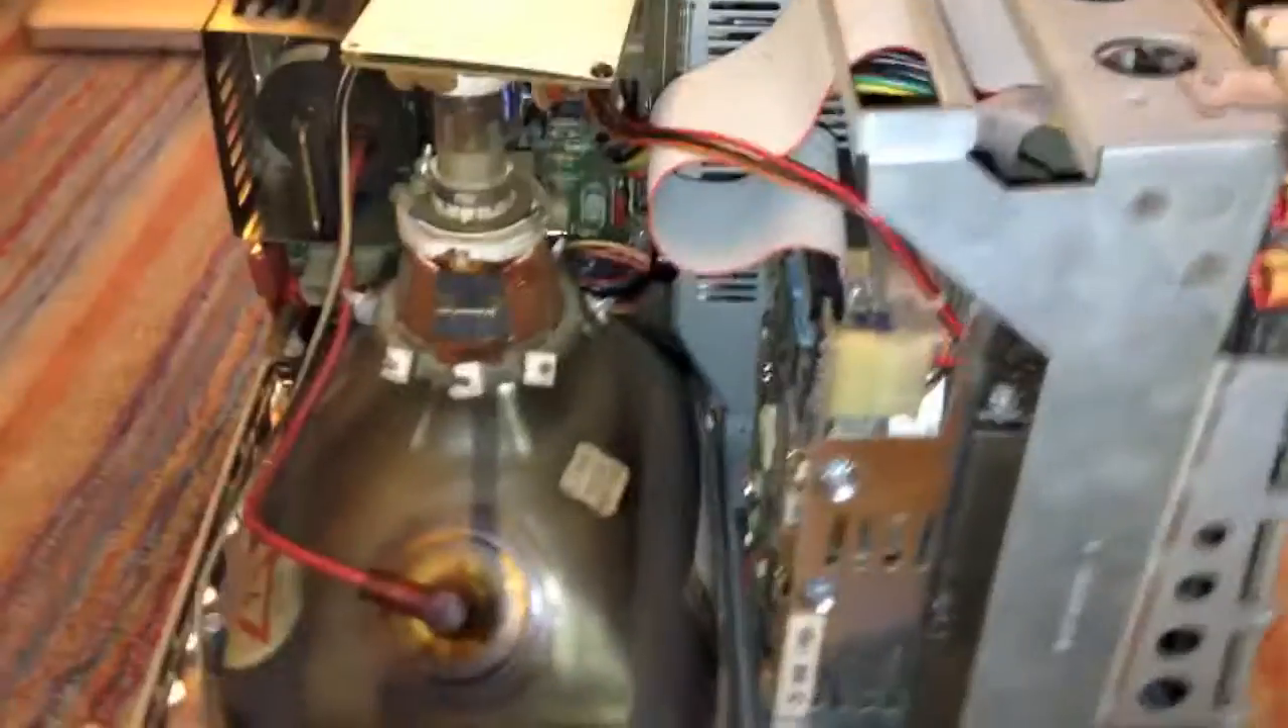All right, as you can see, I have removed the back of the Macintosh SE.